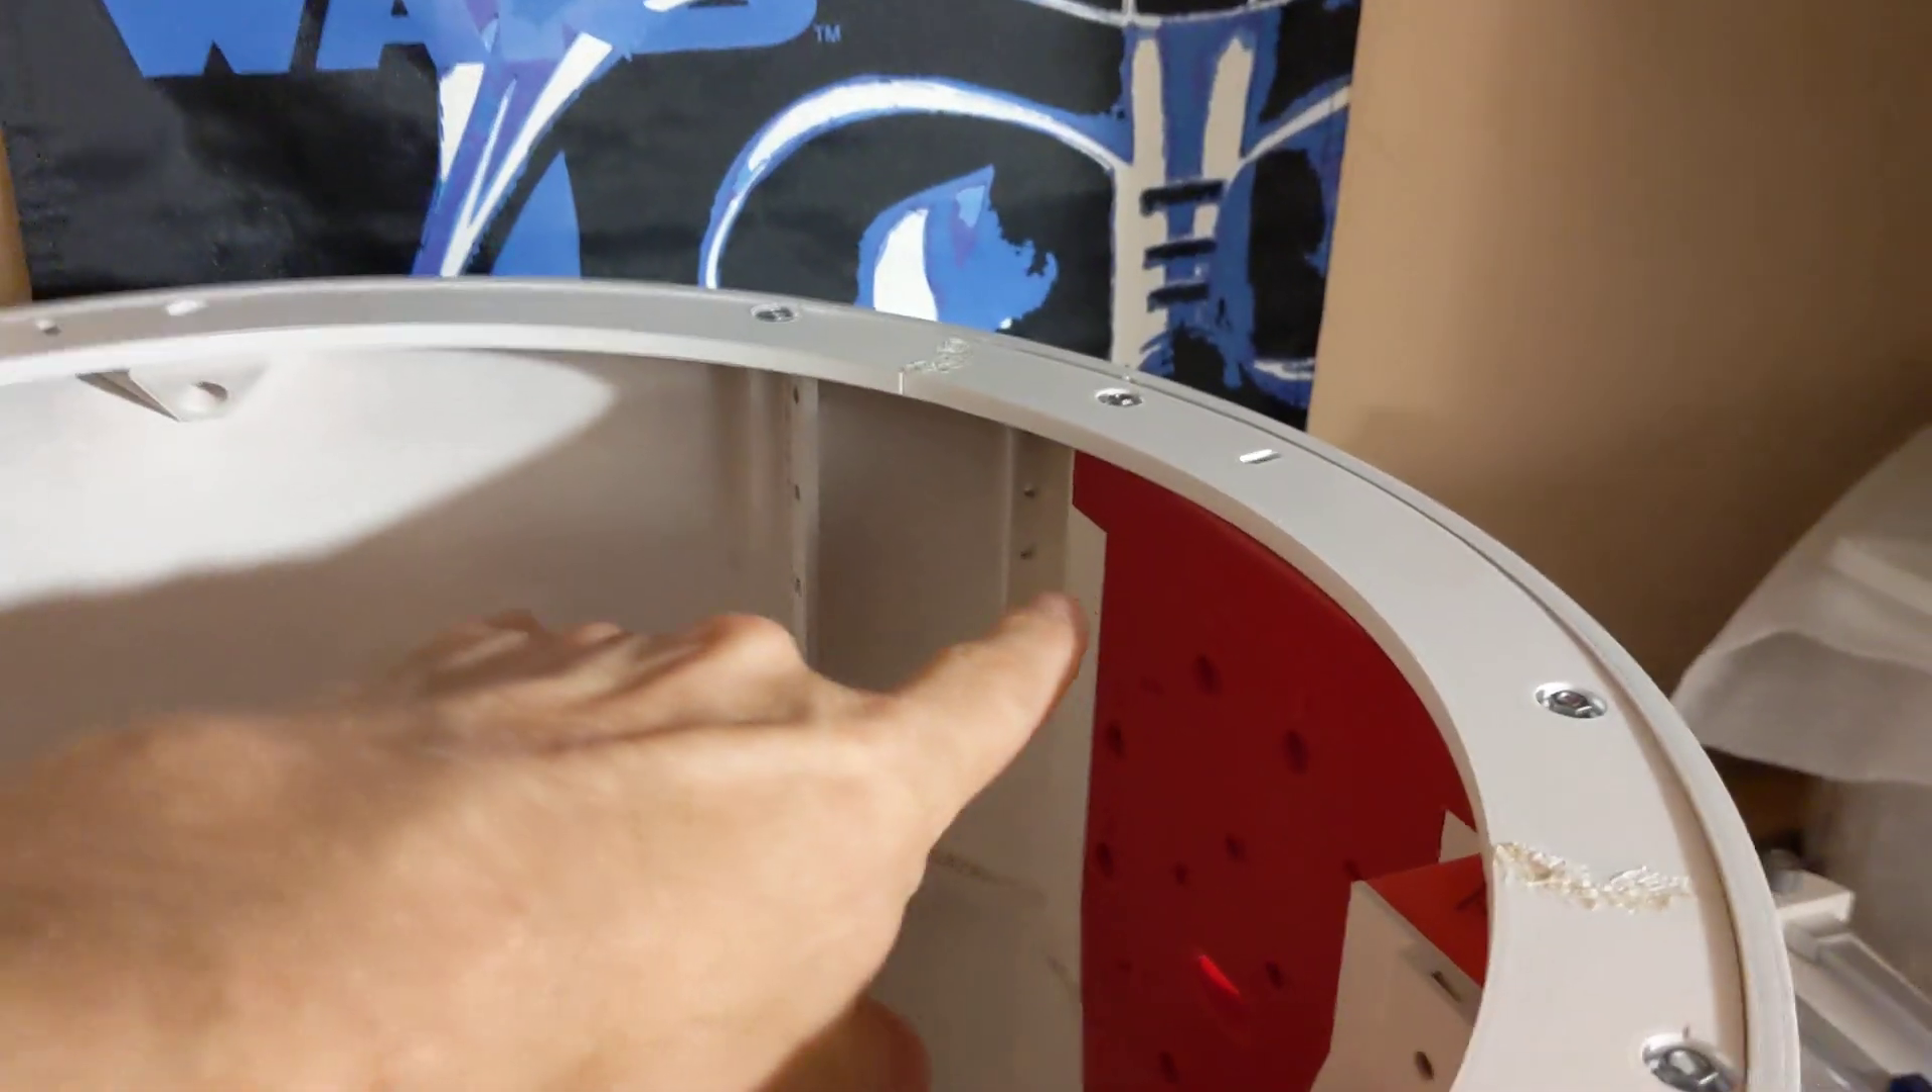I was able to get the top ring on.